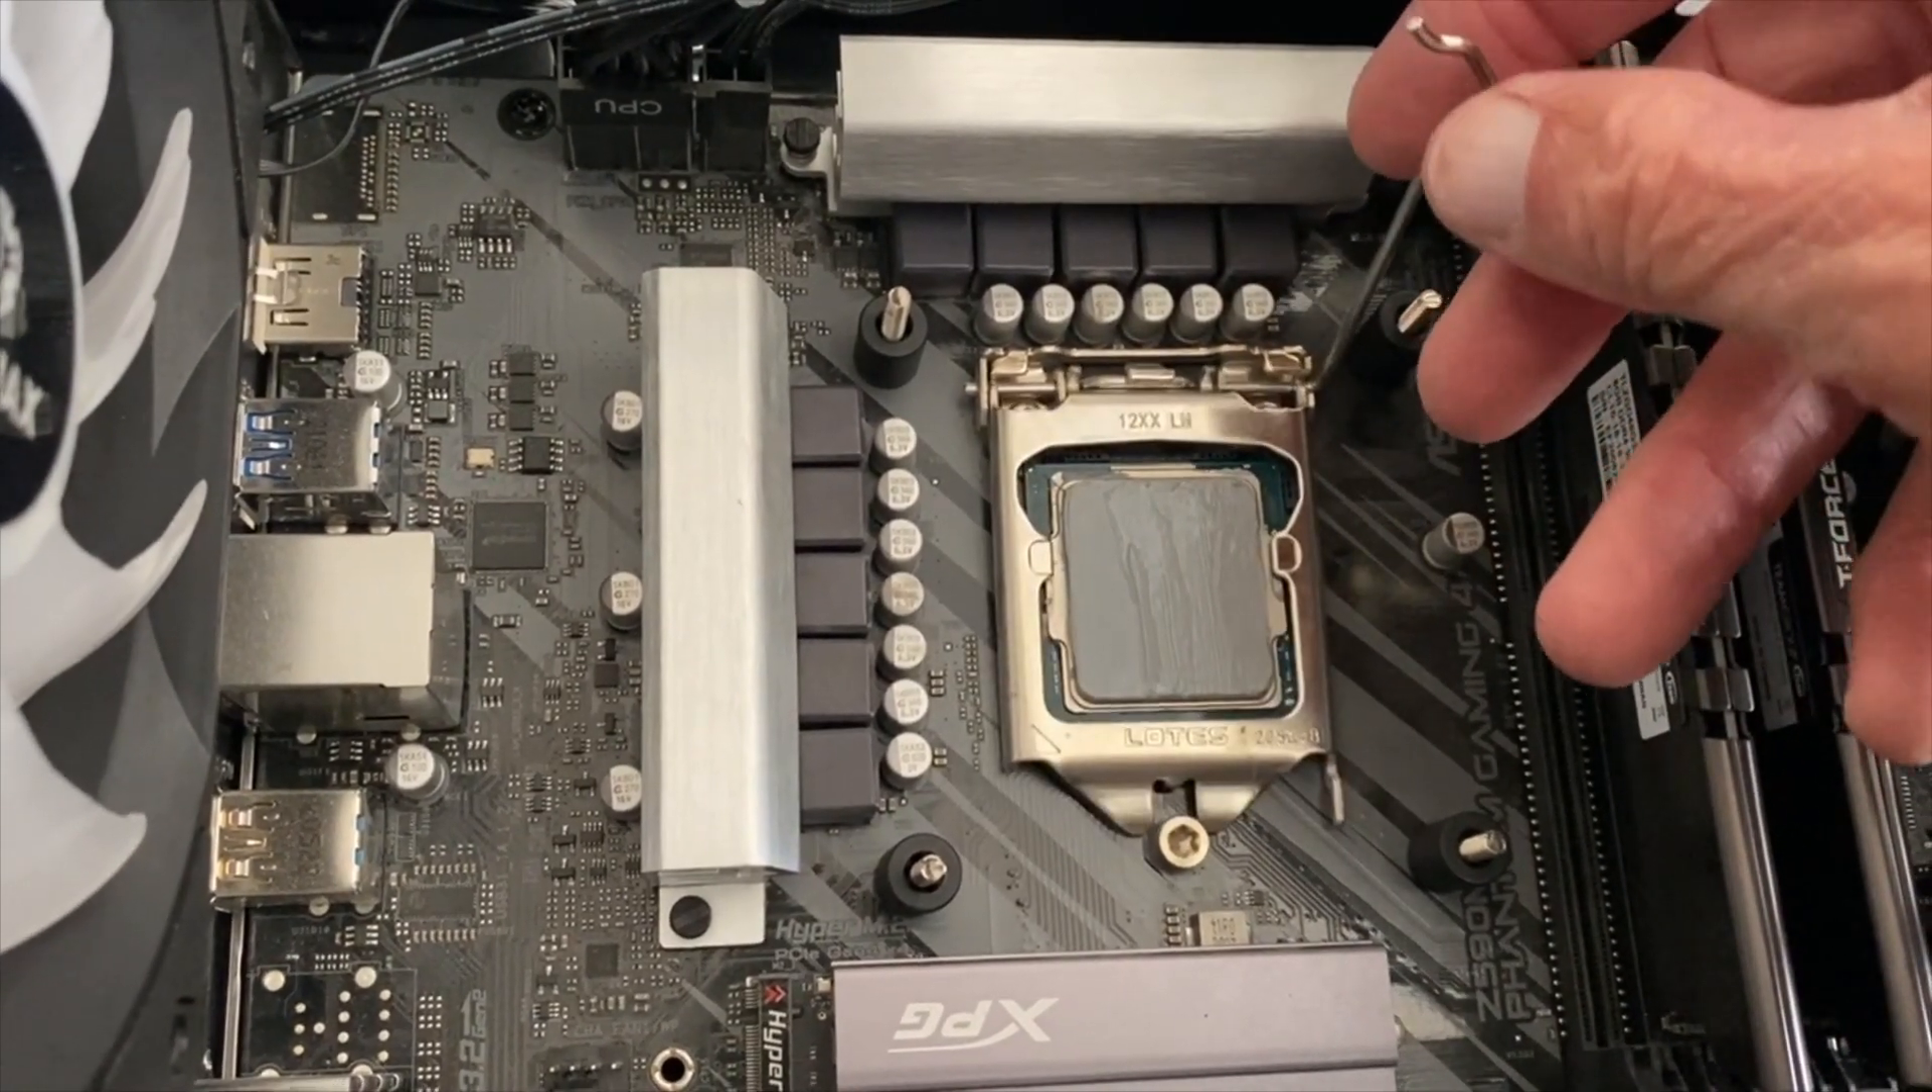I've got the new chip in there. You can see it's got the thermal paste on it.